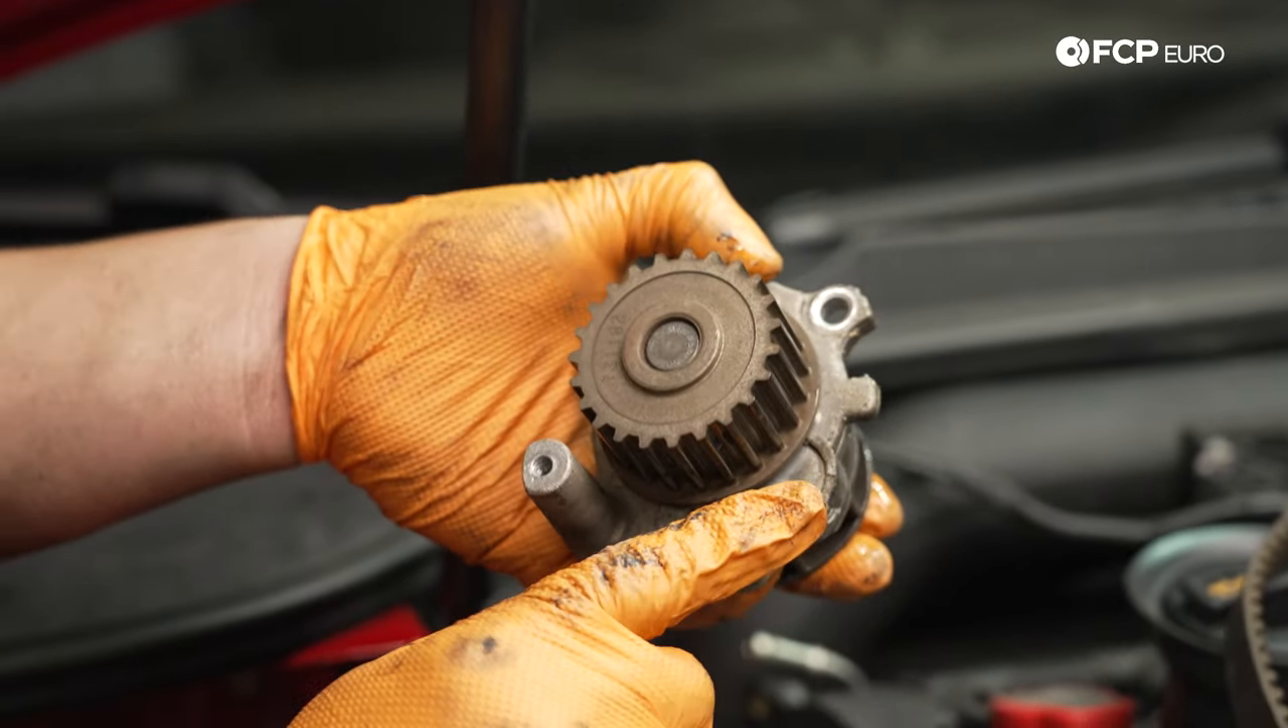Now we have our old pump out.